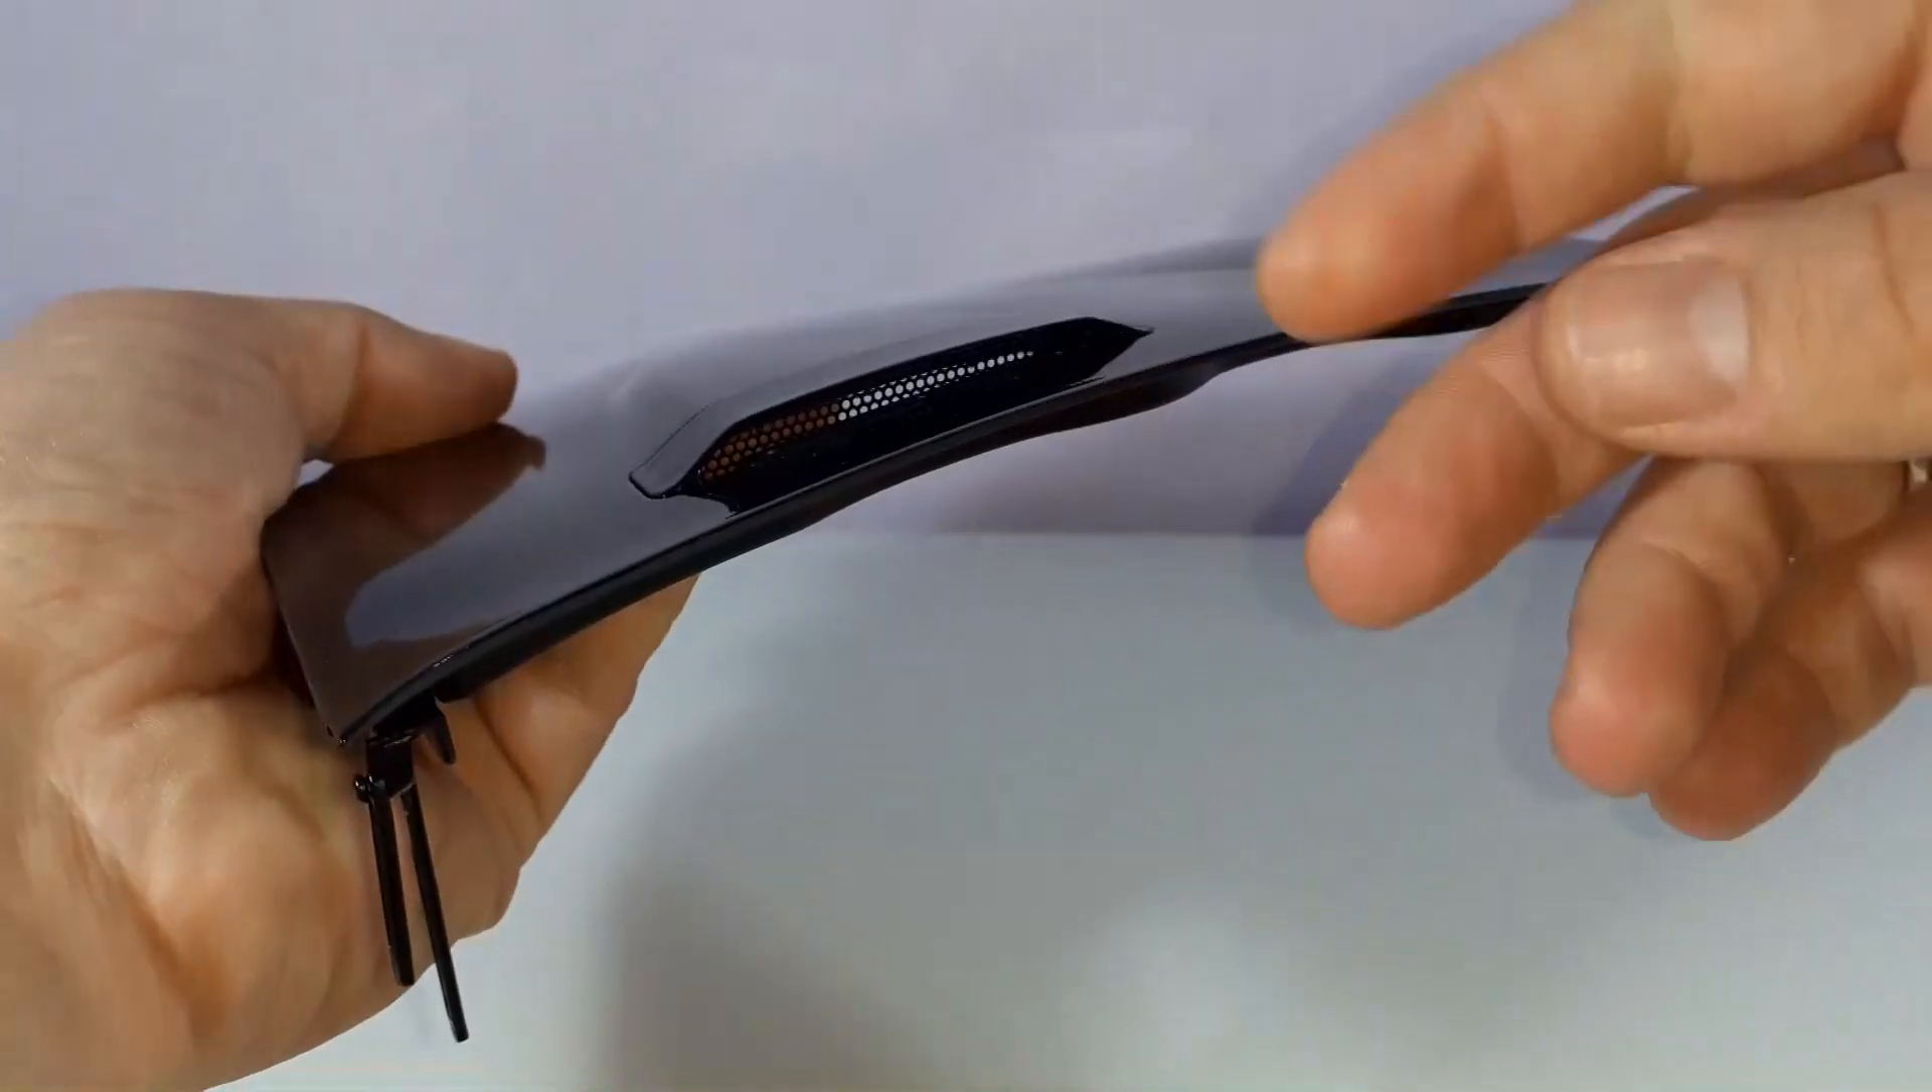Ecco come si presenta il nostro cofano completo della sua presa d'aria con la griglia.